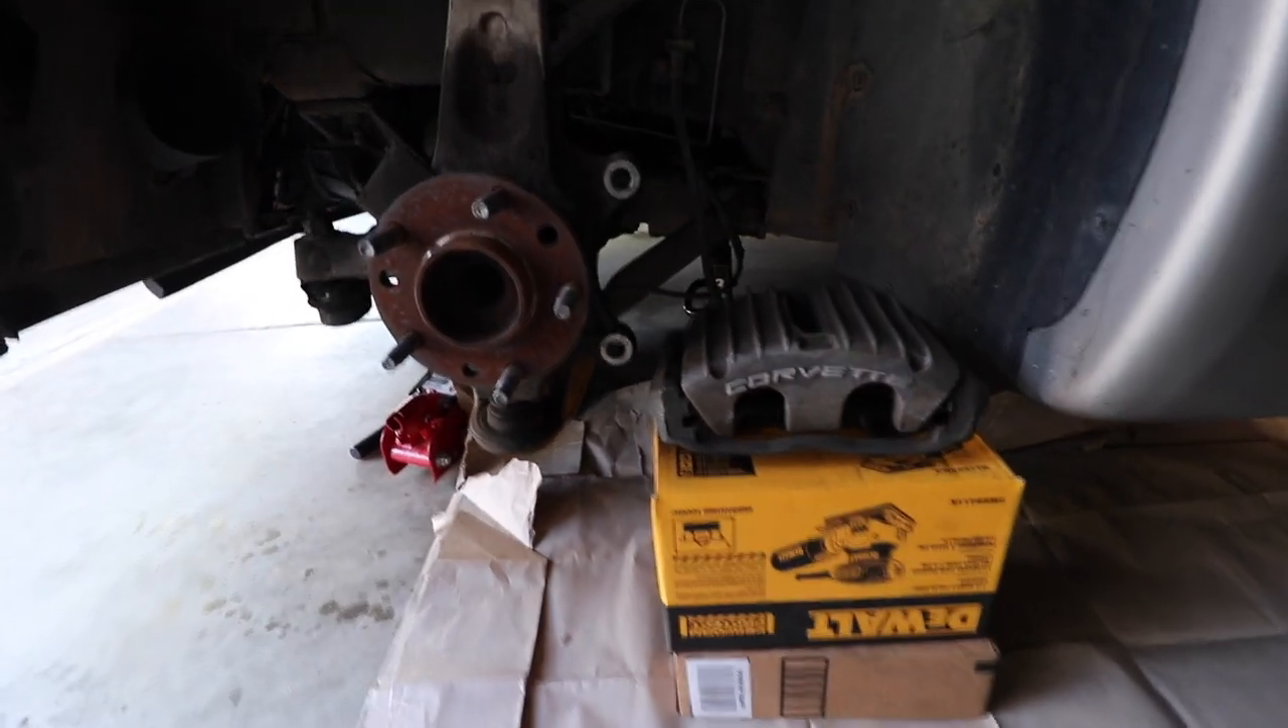Now over here I already got the rotor off and the caliper off just so you can see what it looks like to kind of speed up the process.